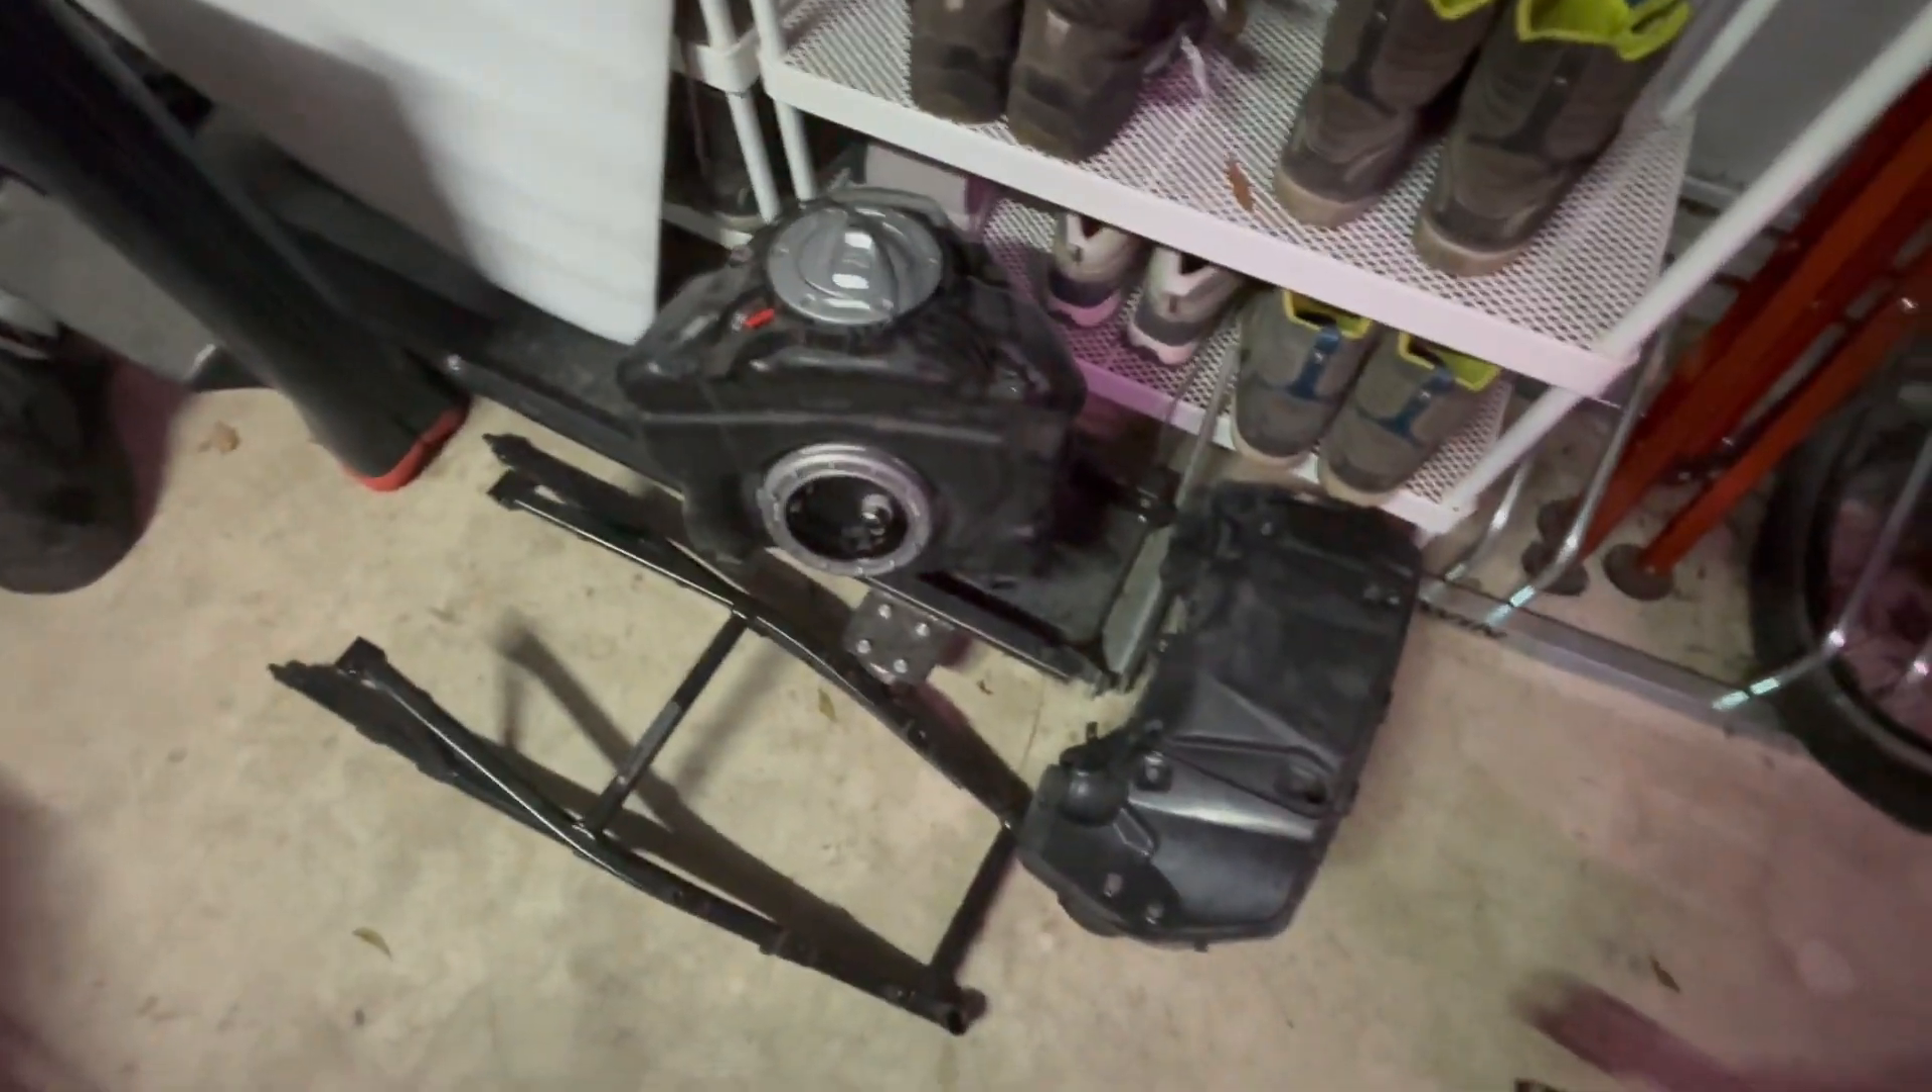Okay, BMW RS 1200. We have taken off the air filter compartment and the tank.